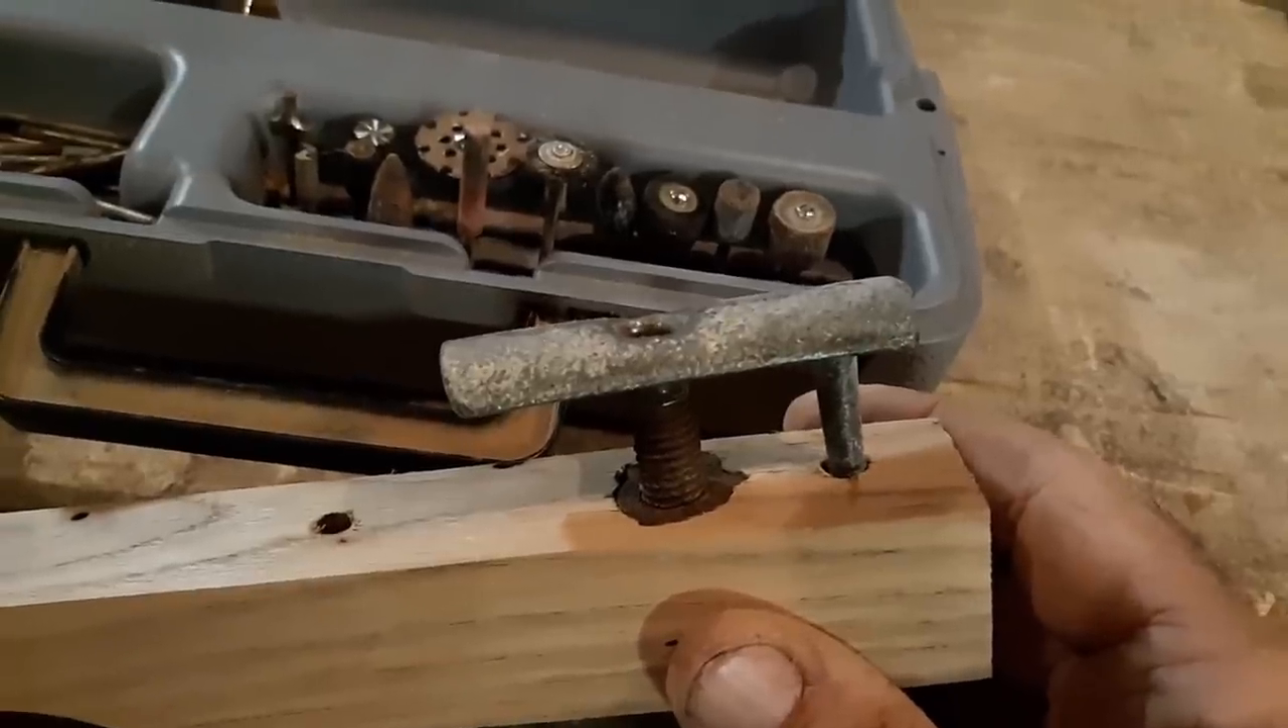And then what happens is, is as you tighten this thing here up, this pin here slides in this wood. It fits like that right there.